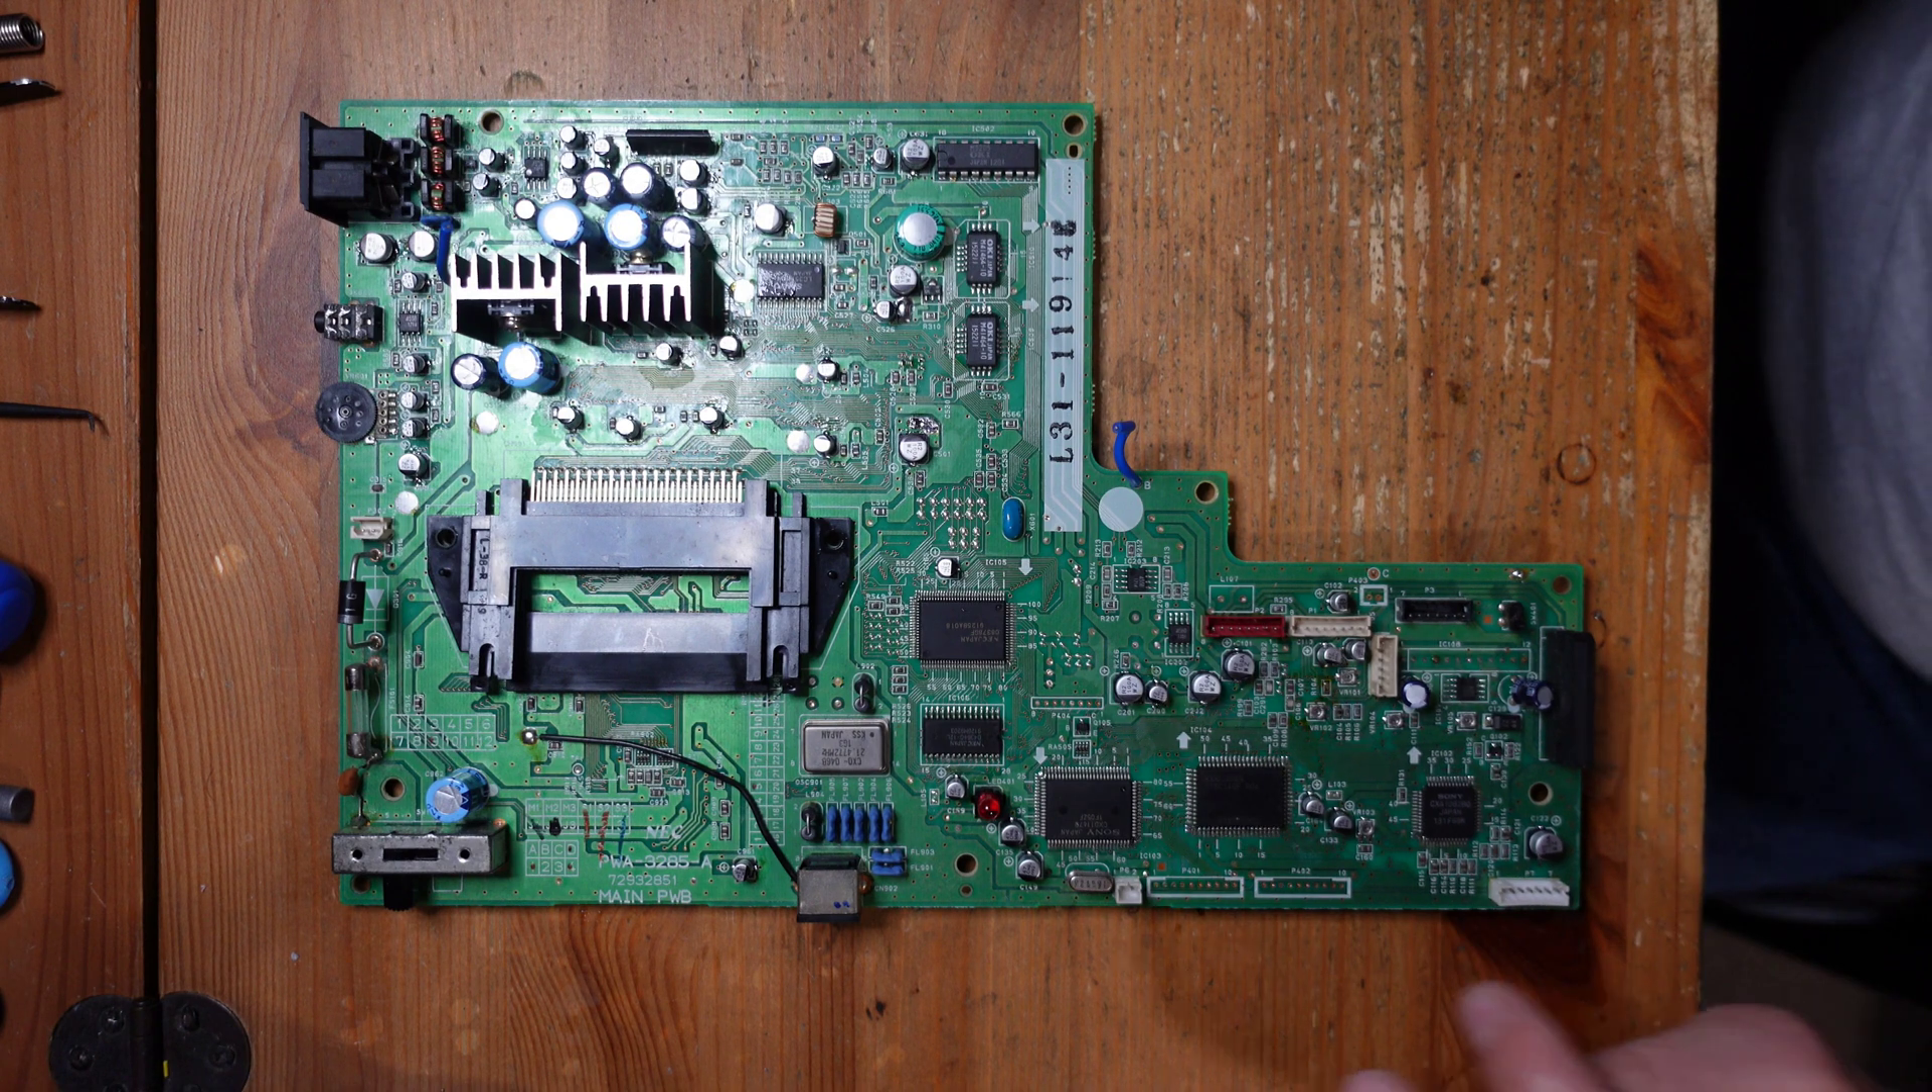The only thing we have left to do now is to remove all of these larger through-hole capacitors.